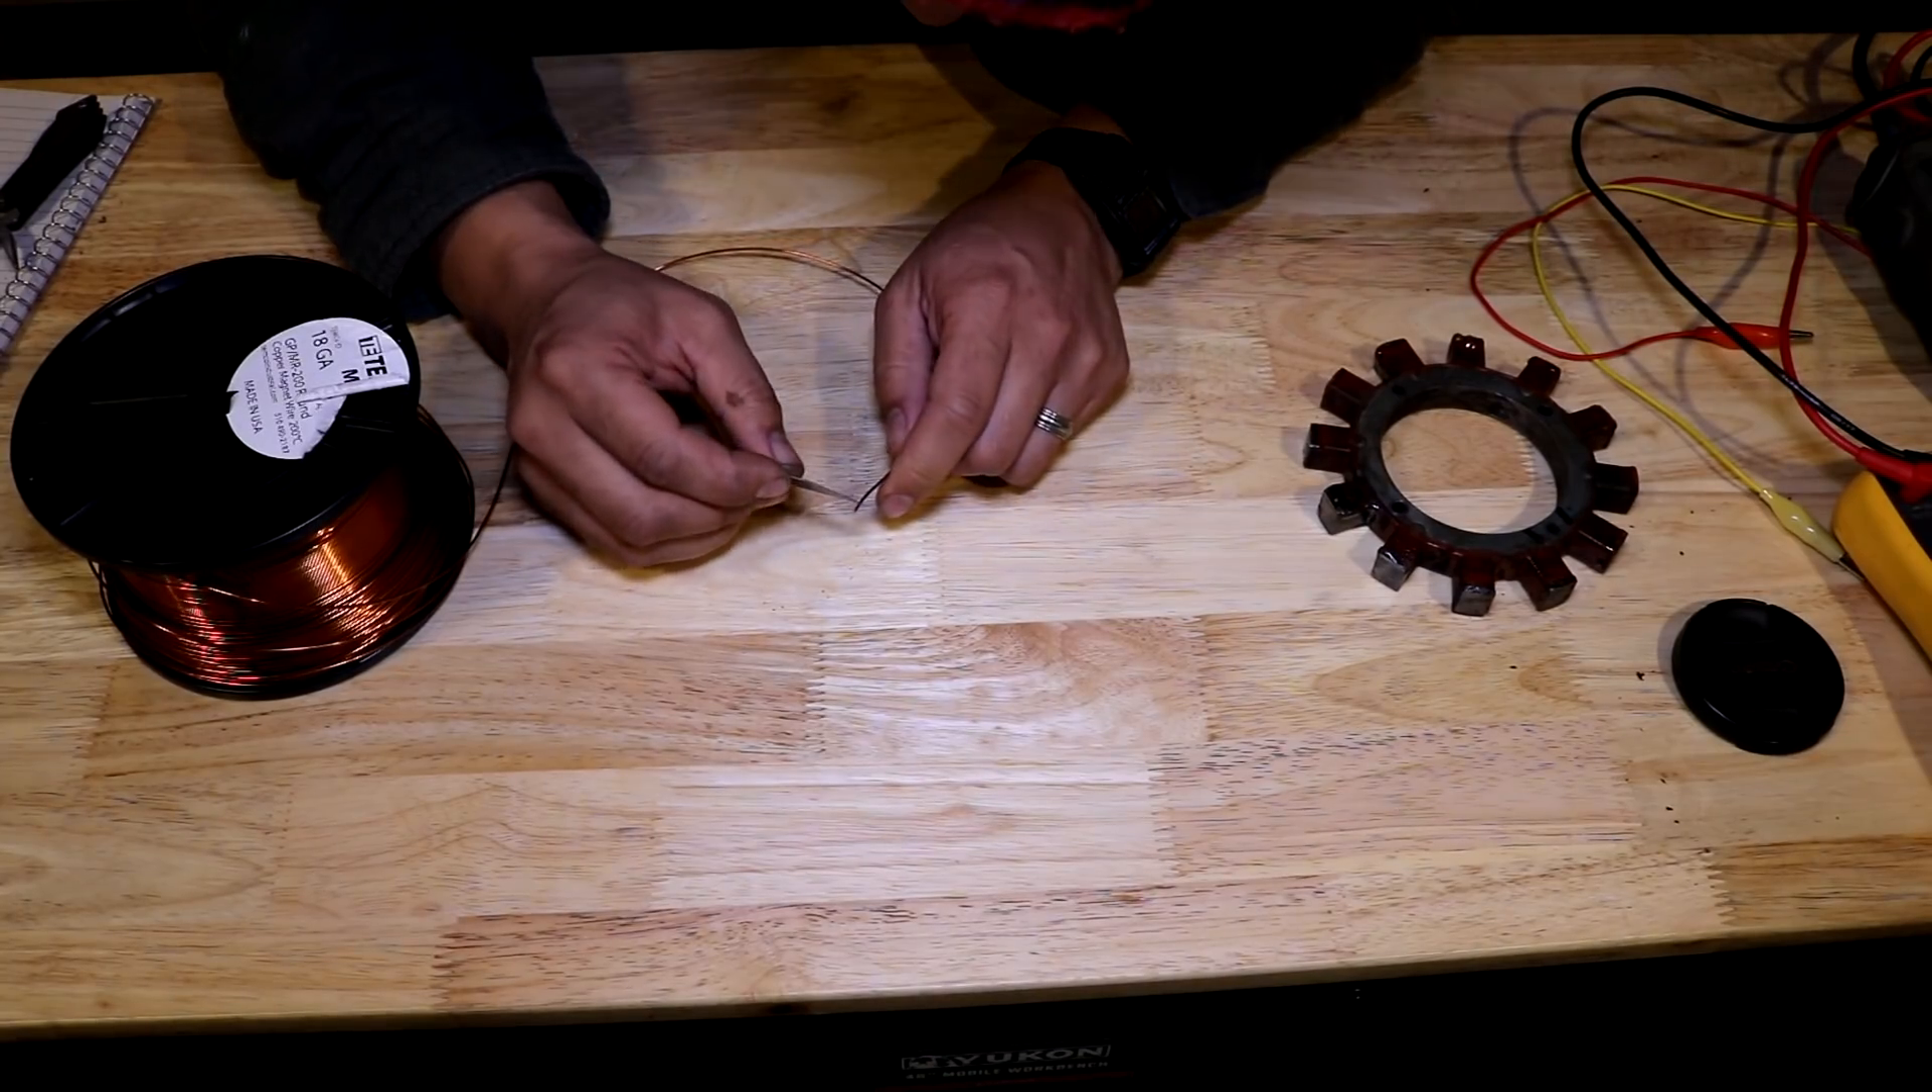Now that all the copper windings are pulled off, this is what we're left with. This is the stator core, and this is what we're going to rewind new copper wire onto.